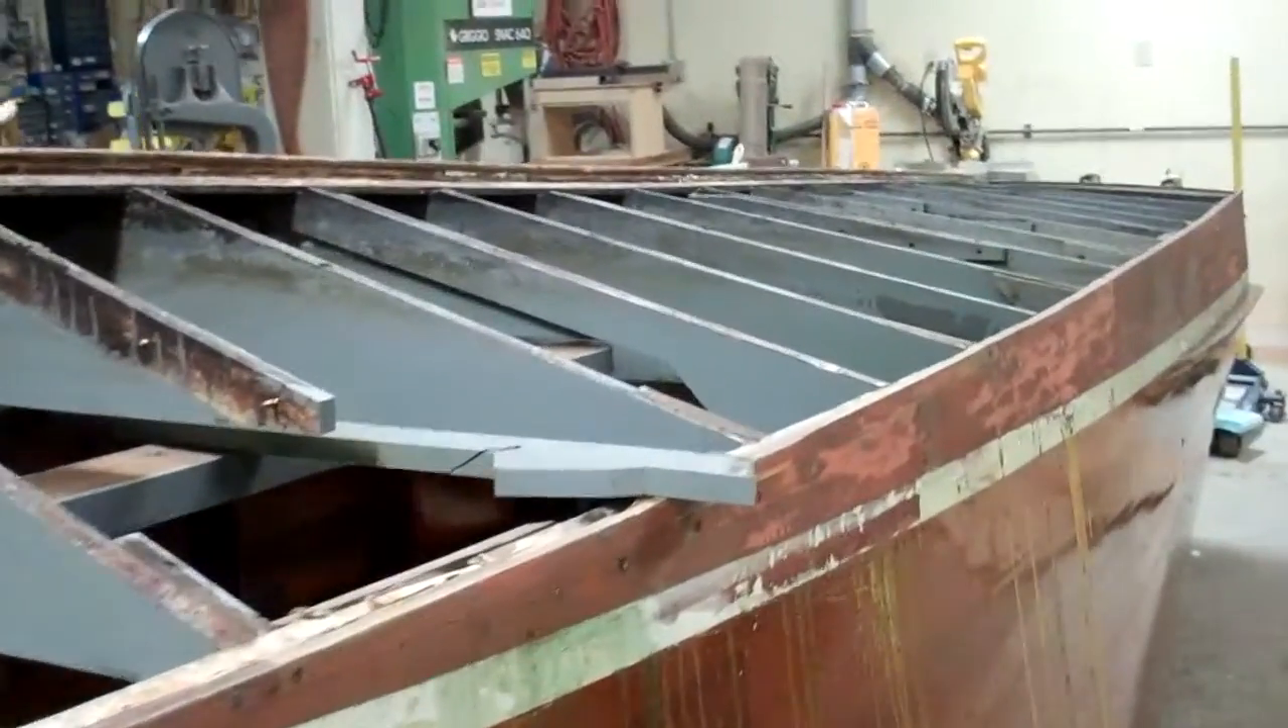Good afternoon from Snake Mountain Boat Works on Friday, November 27. I just finished working off my turkey dinner by deconstructing the starboard side of the bottom.